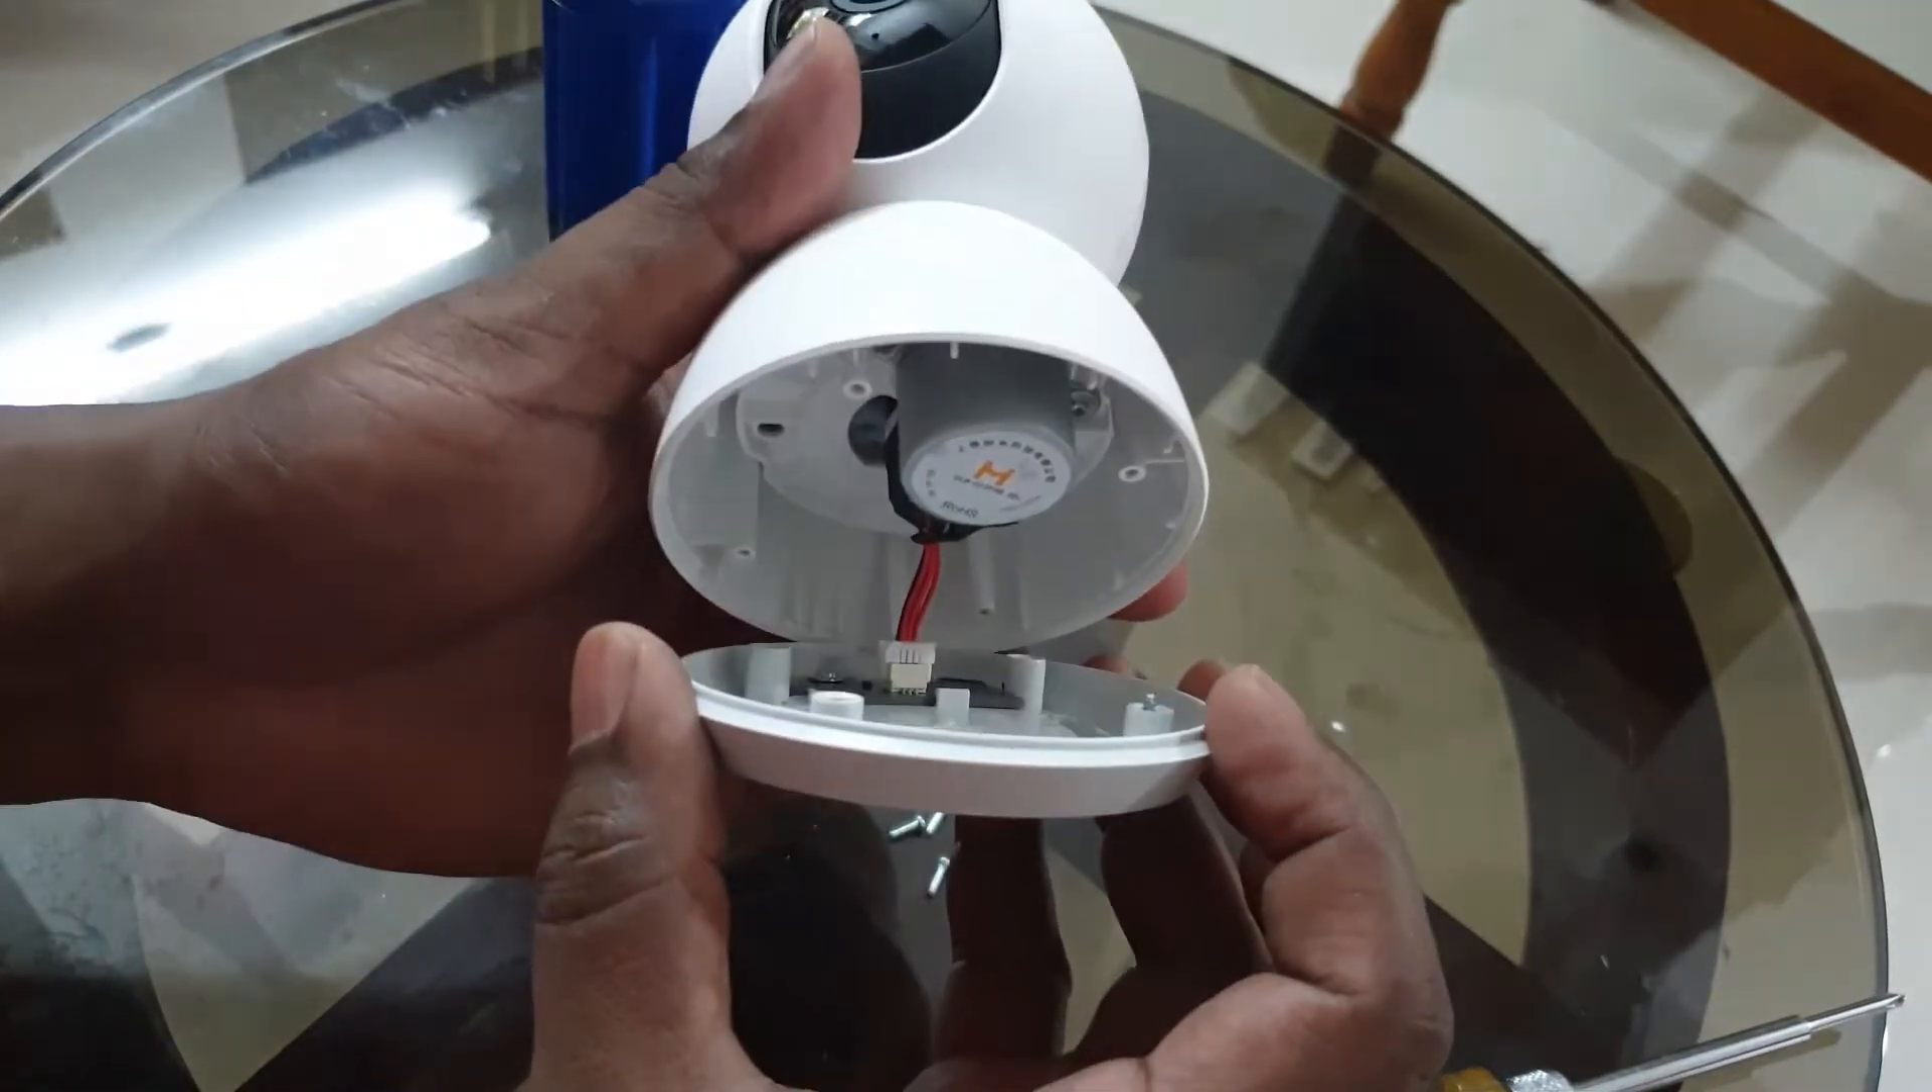So, I have removed the base plate of the security camera and you can see the connectors coming here.